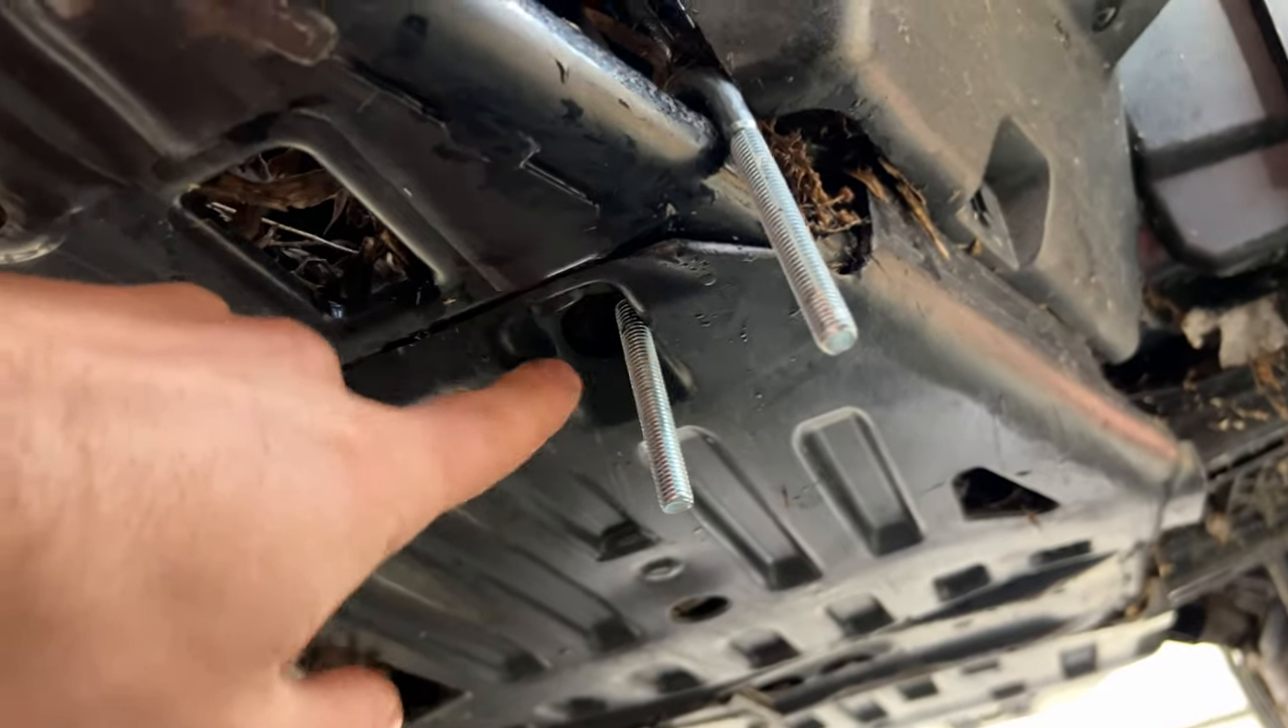I ran these two U-bolts through like that.